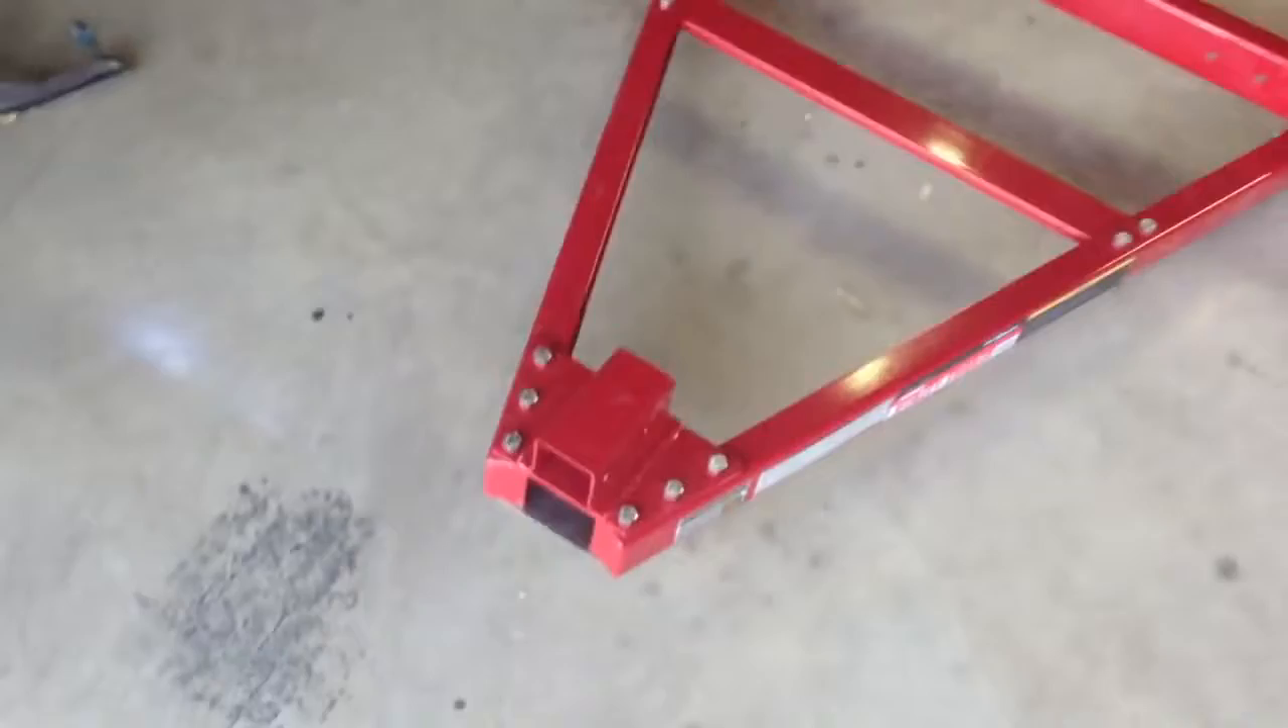The tongue's all assembled put on.